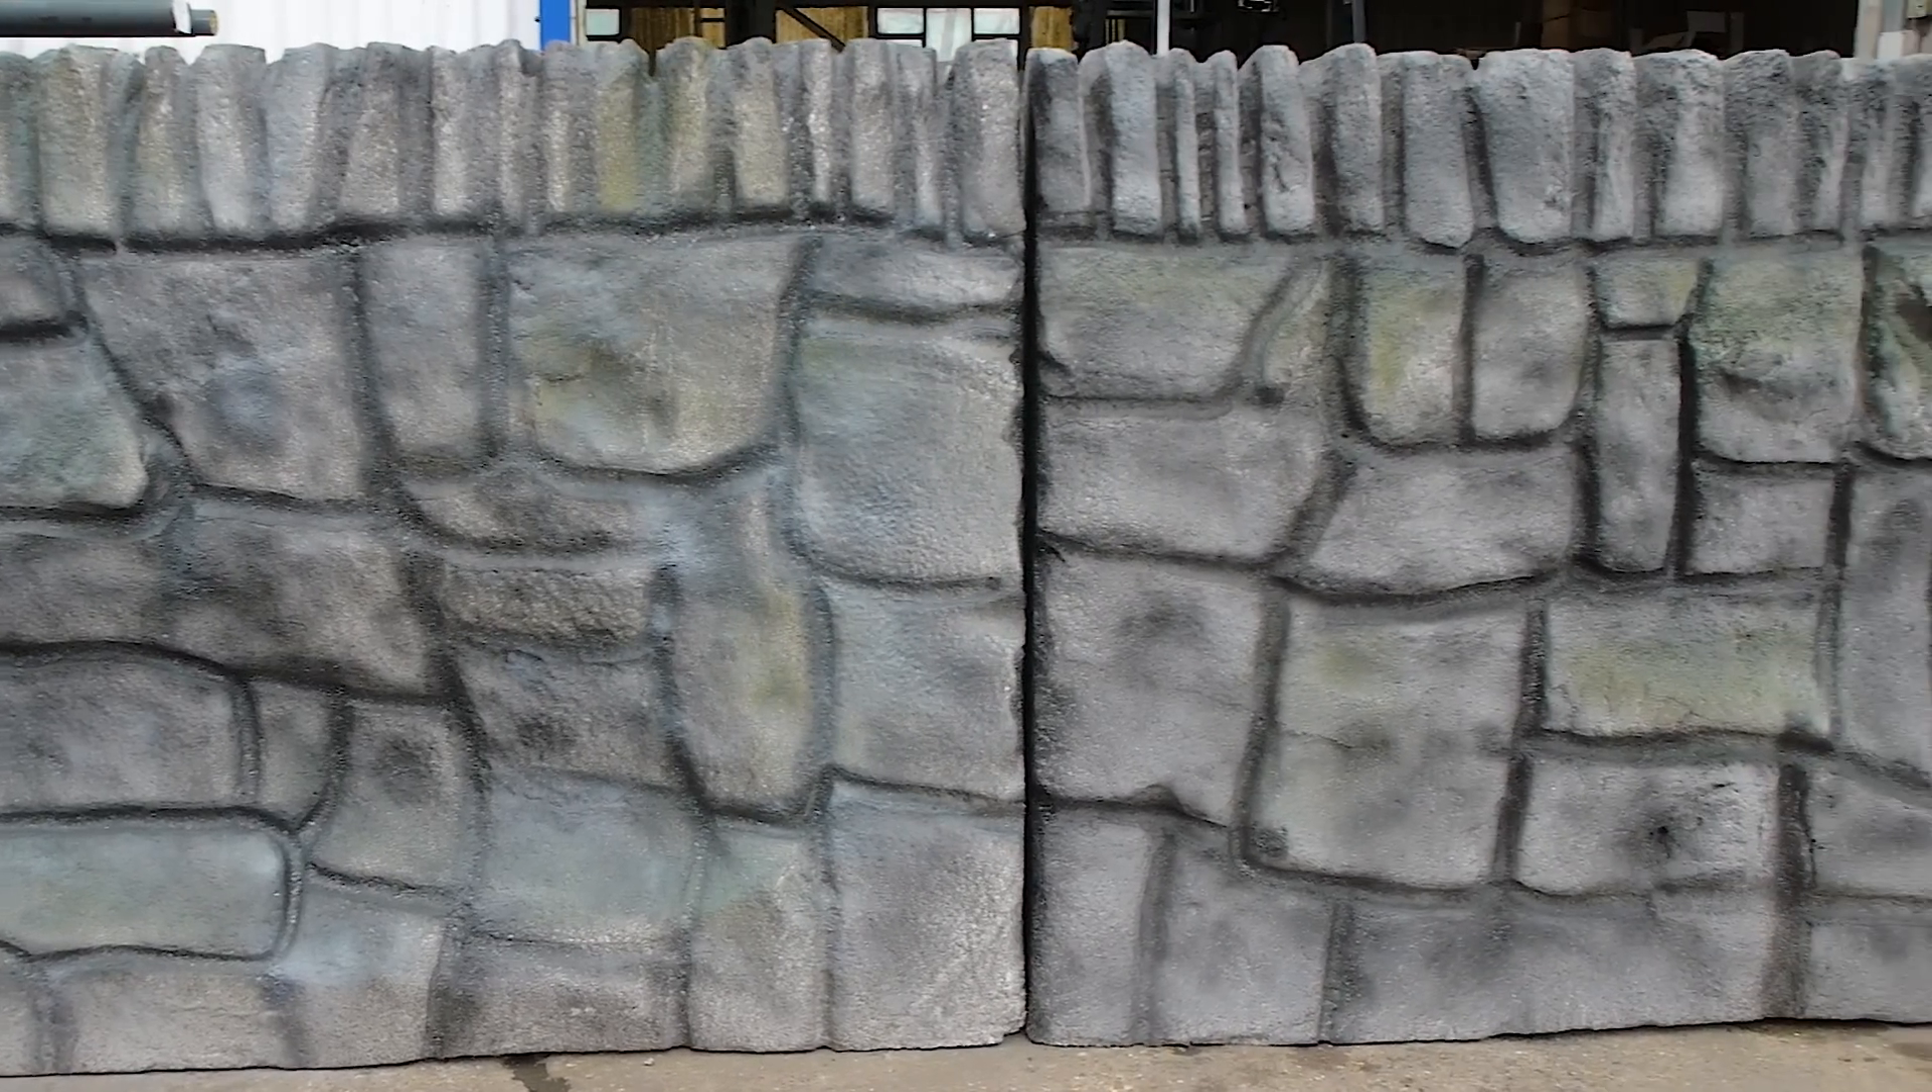Now at this point I'm pretty happy with how the wall looked there's obvious gaps between the different sections but we'll sort that when we get to the theatre.